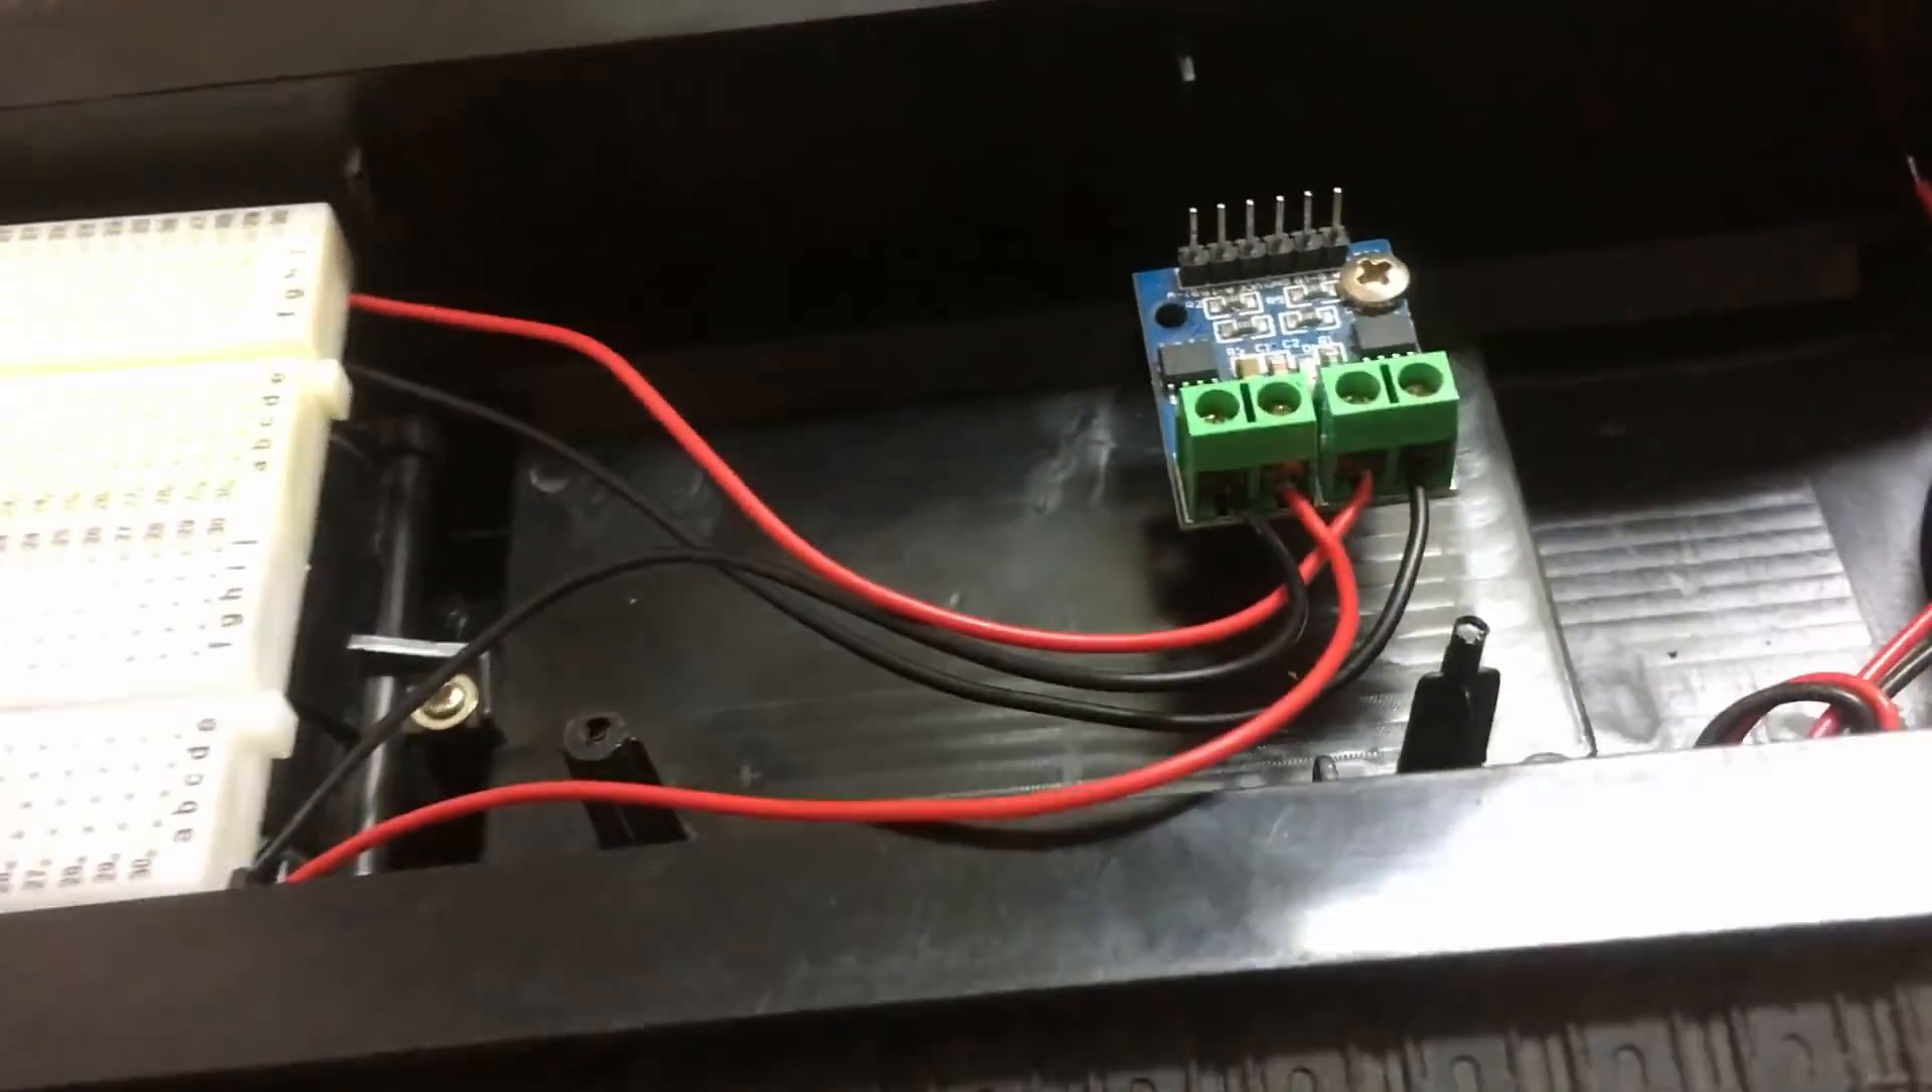Prontinho, fixamos agora os fios nos canais da nossa ponte H, como vocês estão vendo aqui.